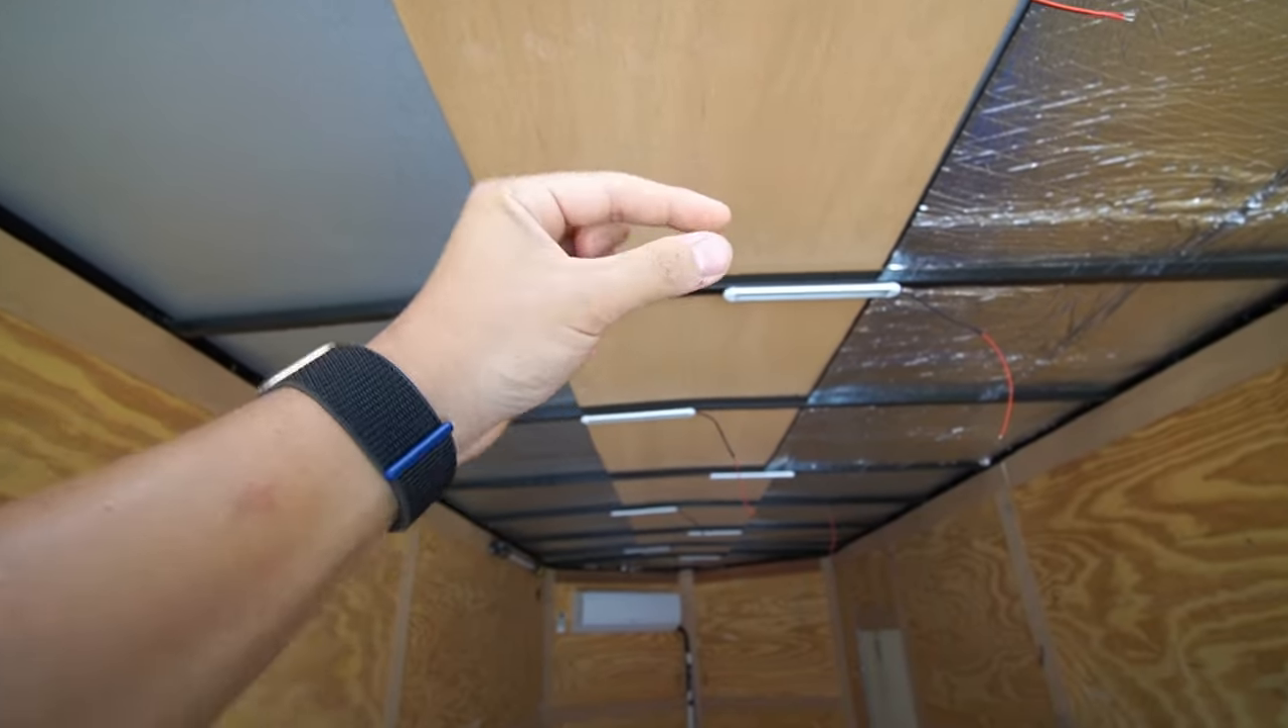All right, so we got all of these lights mounted, which was the easy part.